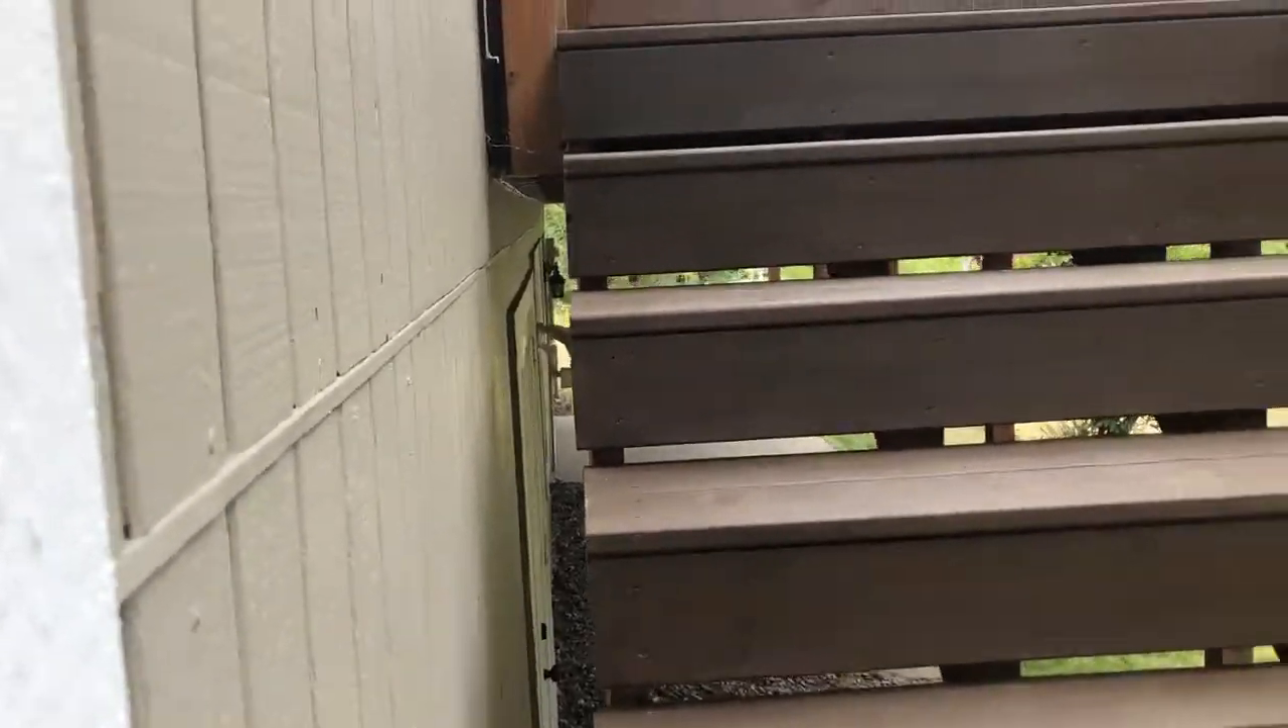There's a pretty decent sized gap on the left side of the steps here.